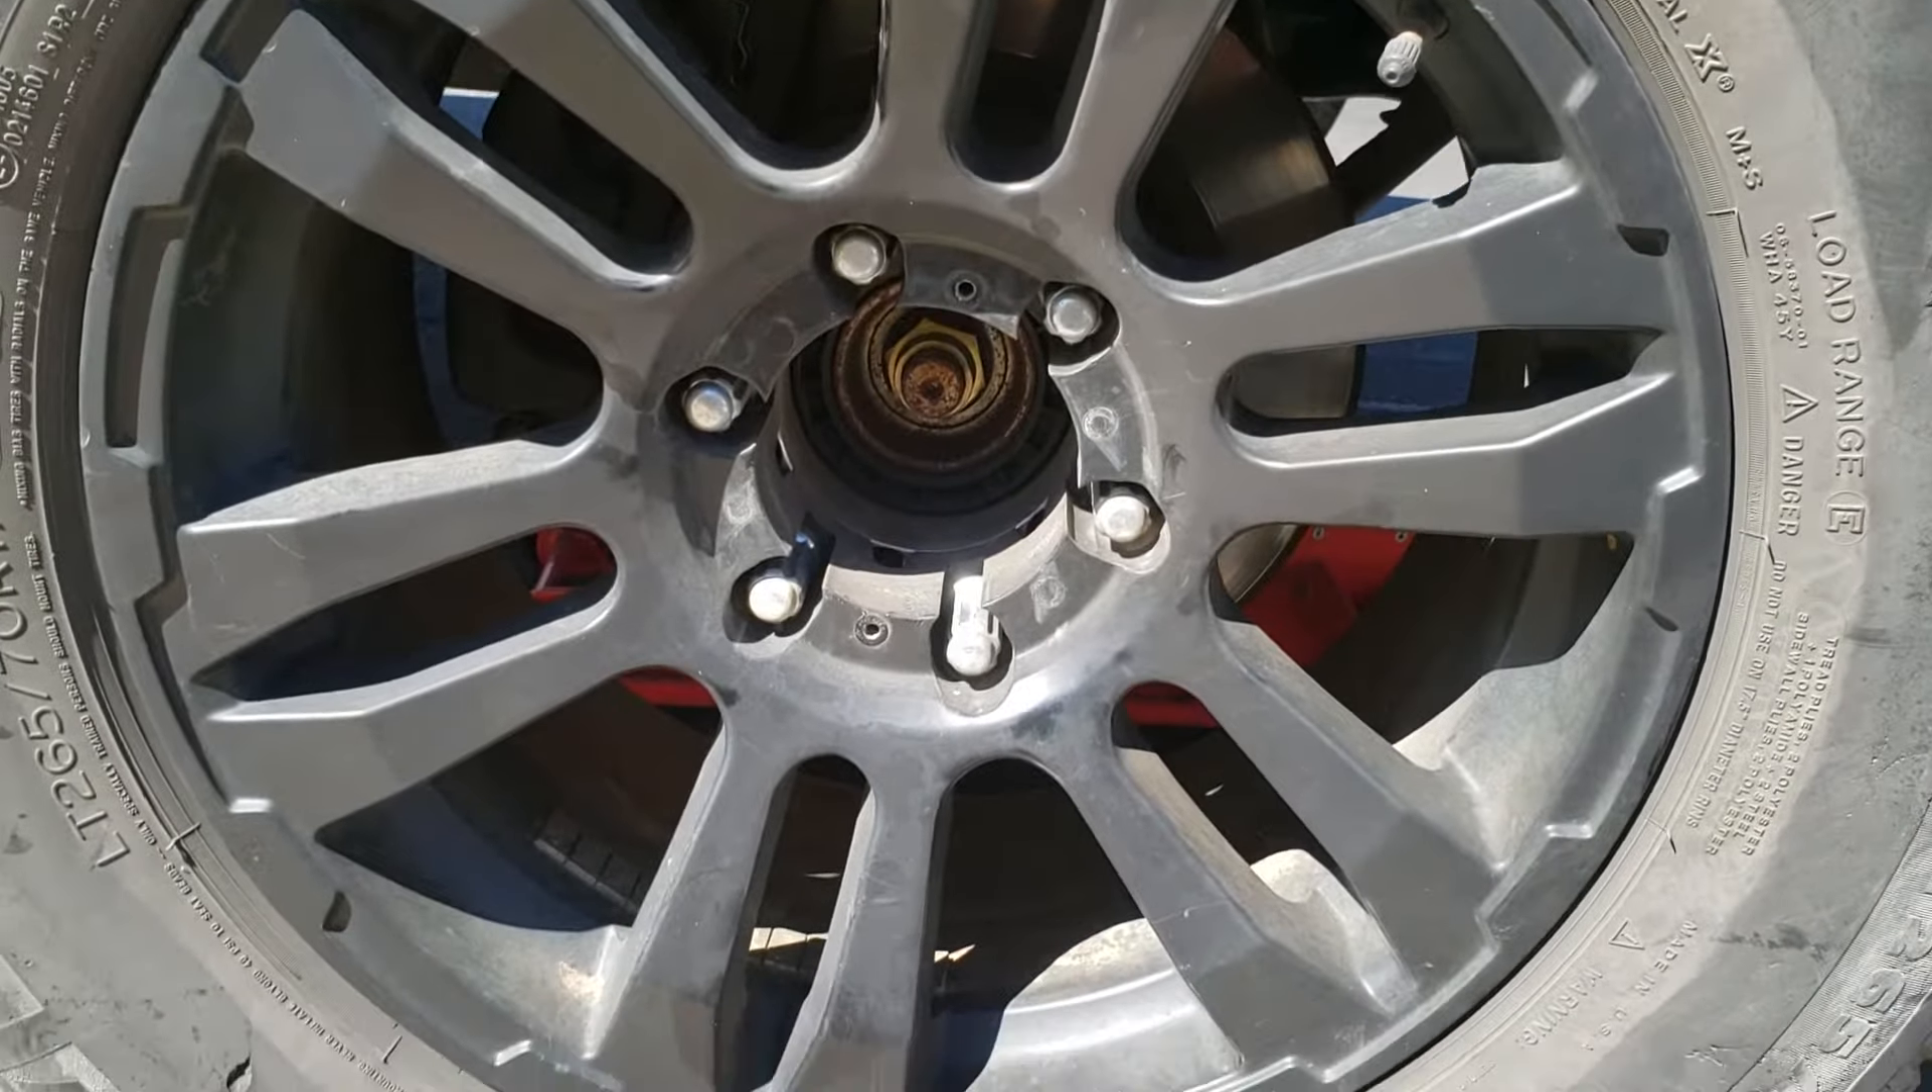So now we can go ahead and finish taking off those lug nuts so that we can get the tire off.